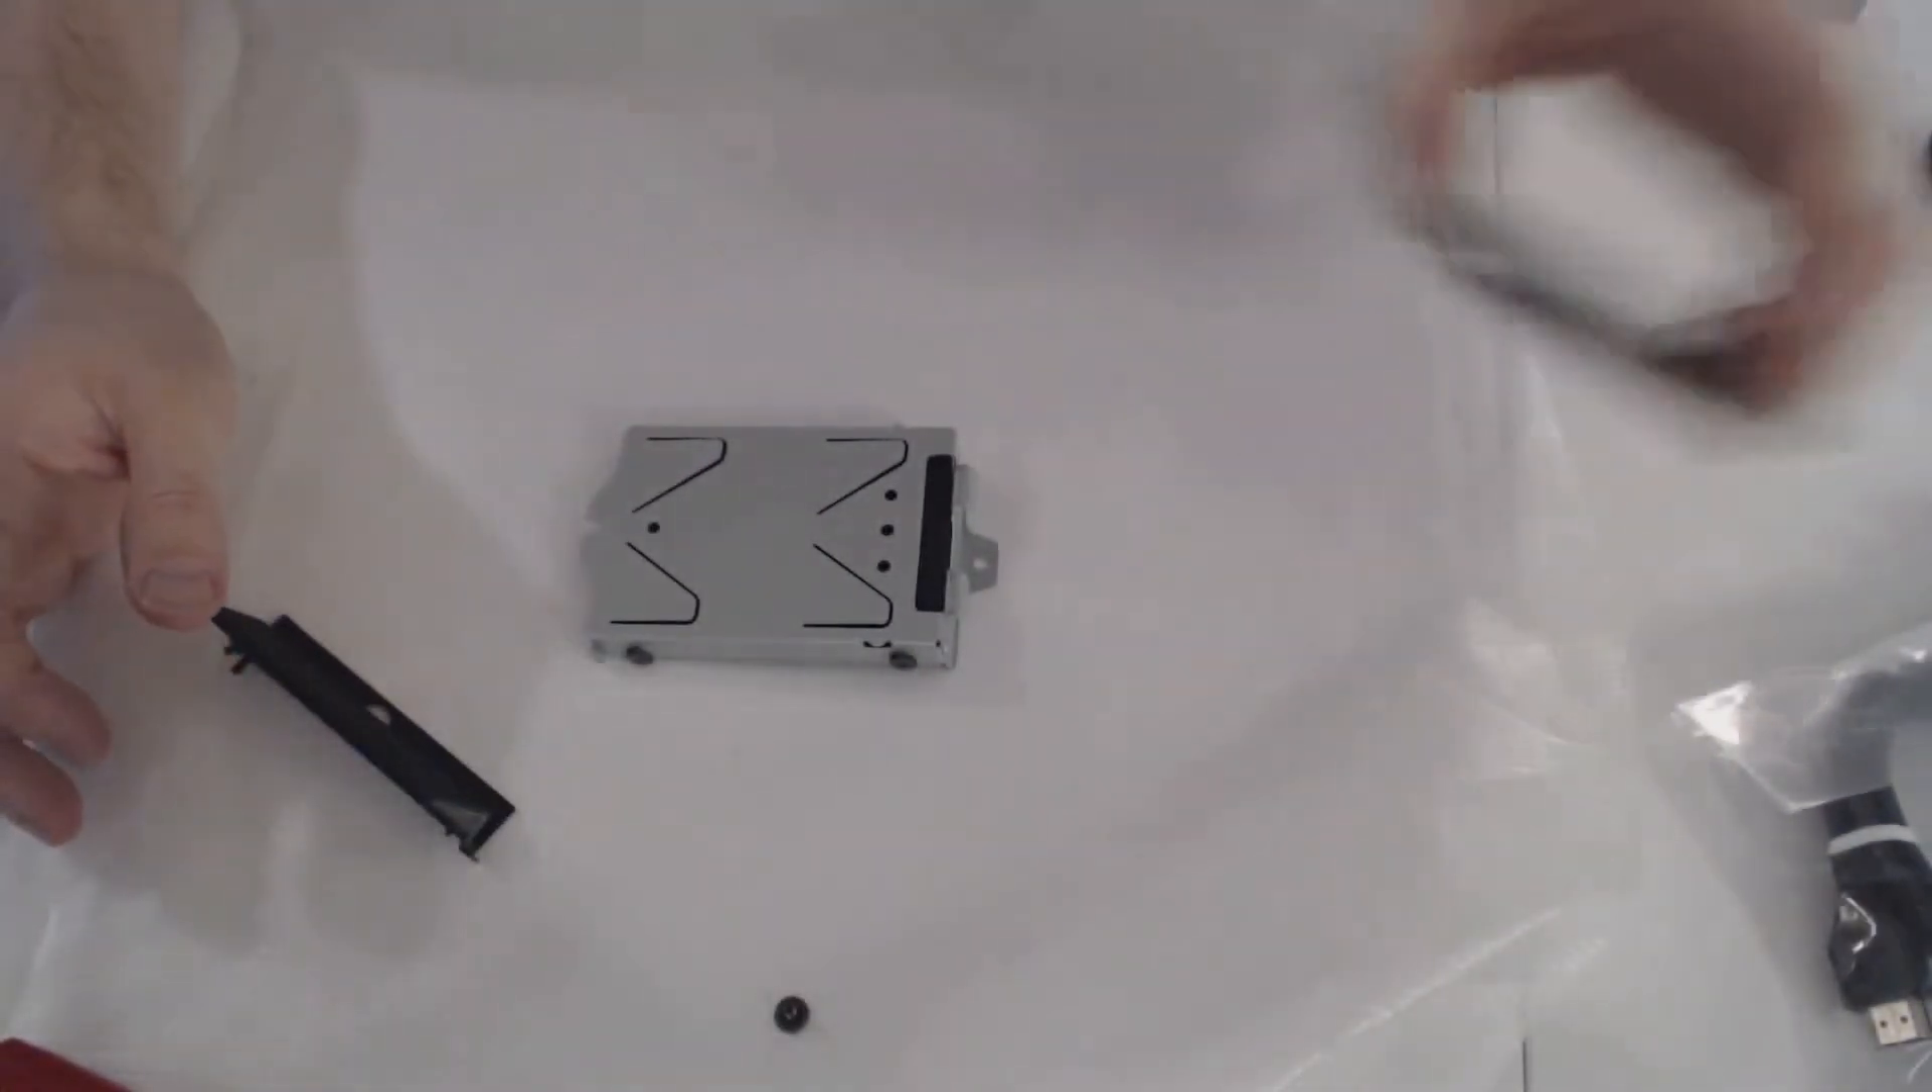I have this big screw left.